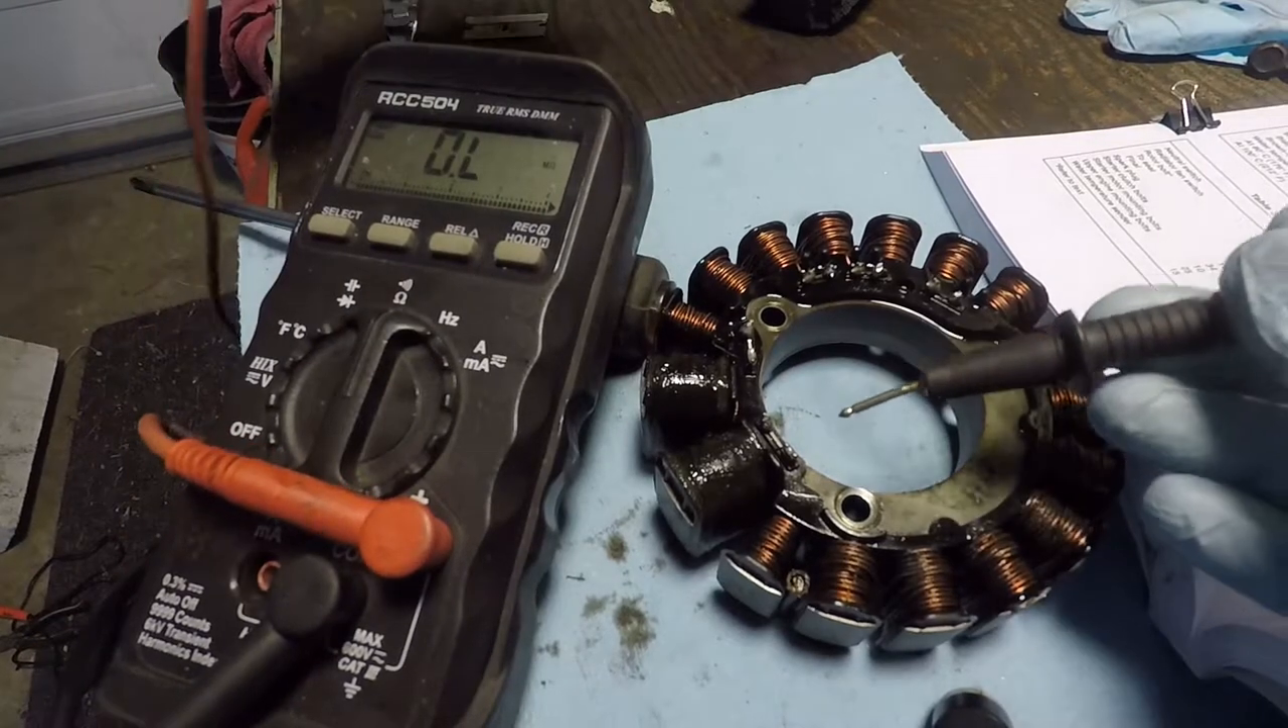Okay, so here is the exciter coil removed from the bike.